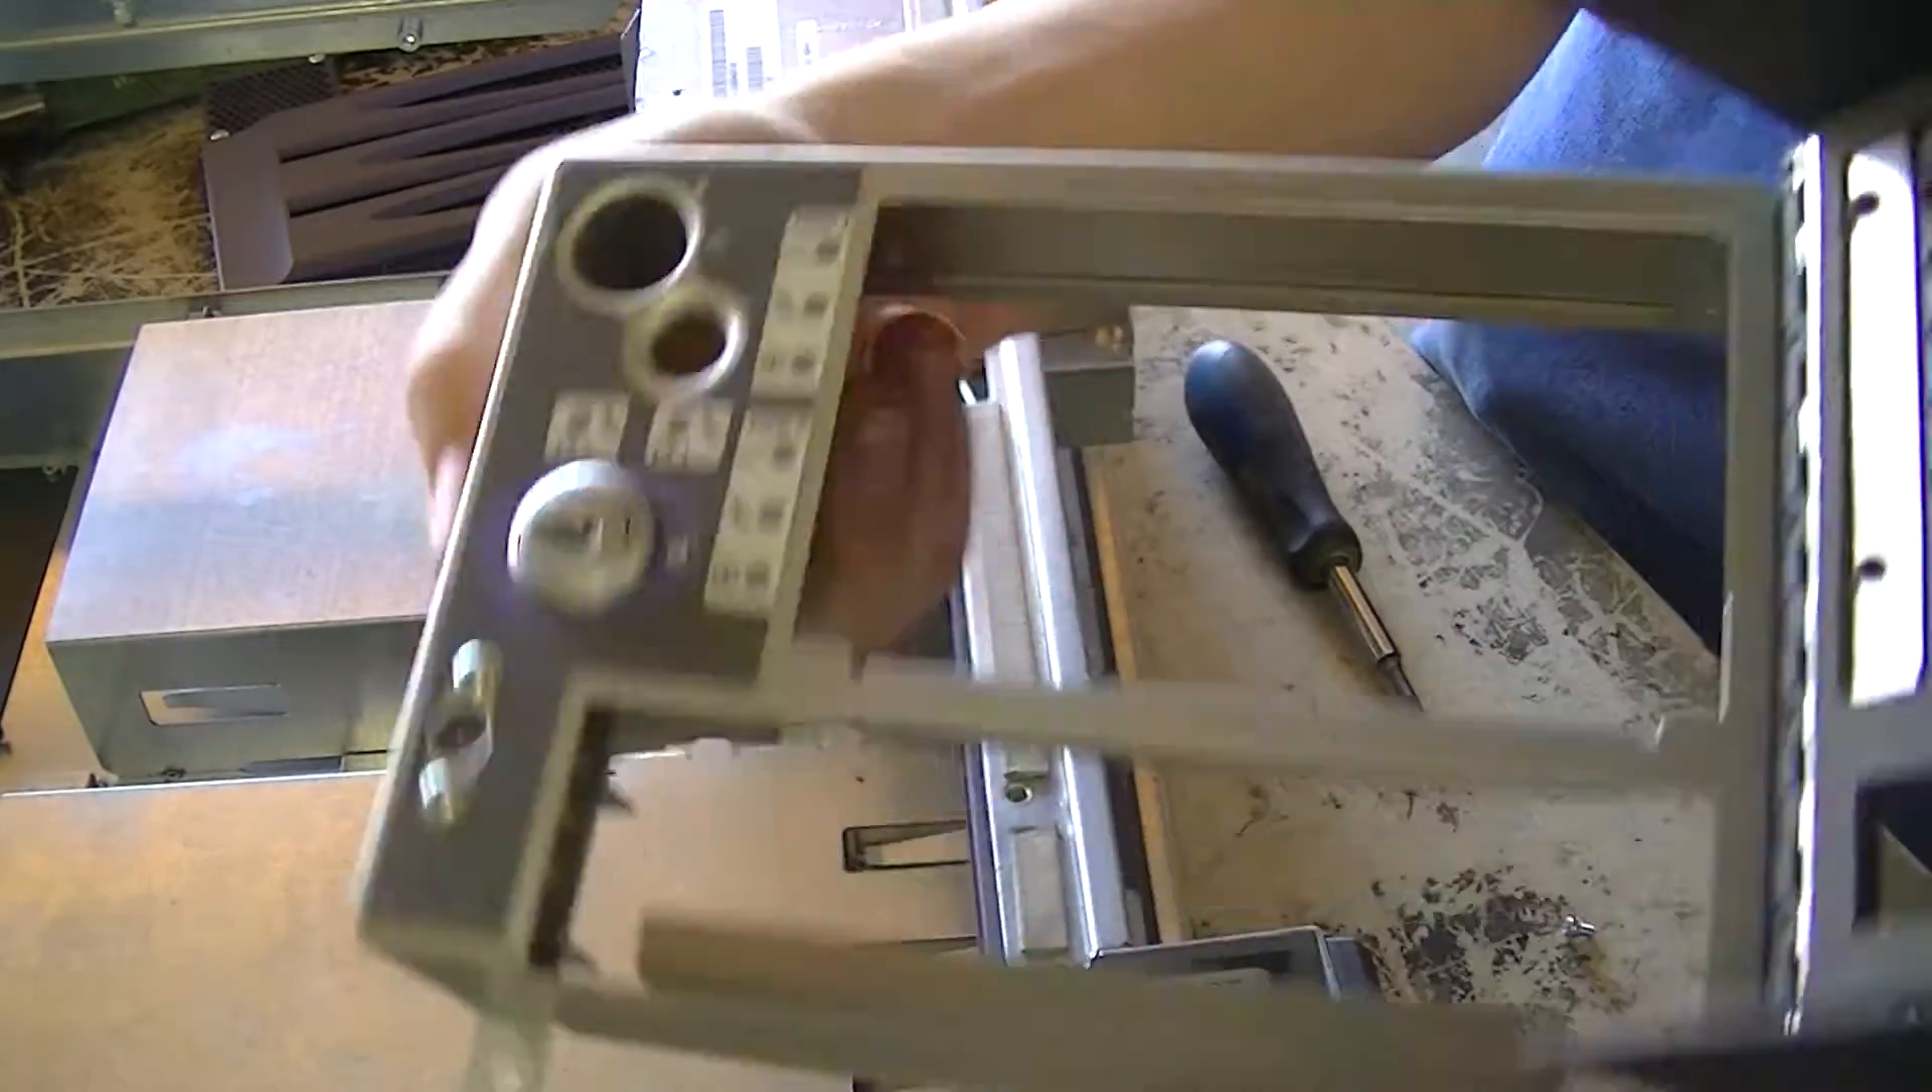And here's the face plate. All removed.